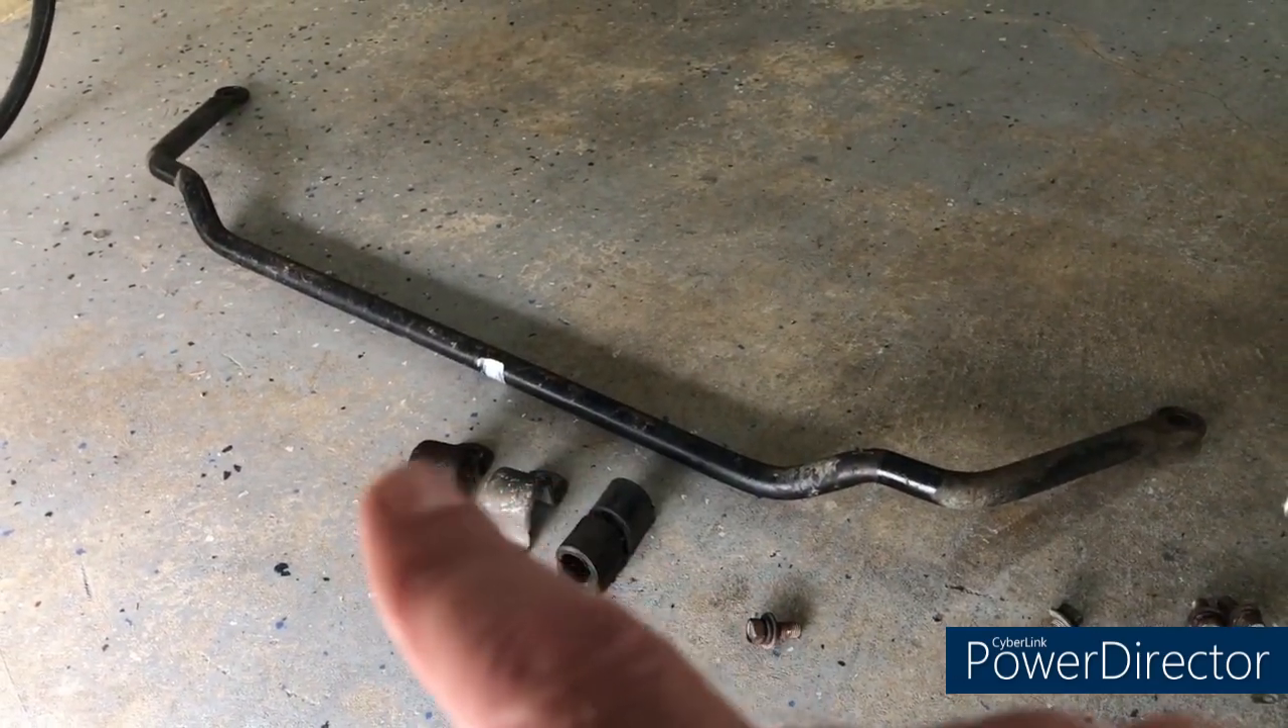Okay so sway bar's out the two bushing caps are there to be cleaned up and painted.